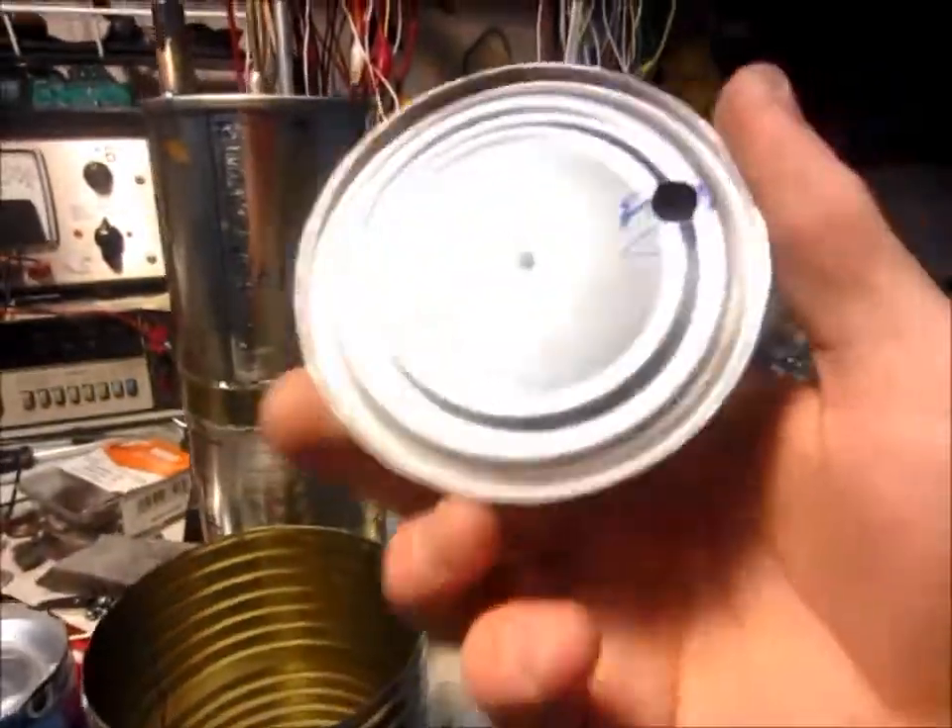And here's the lid, I took it off with the kind of can opener that leaves the lip on there.